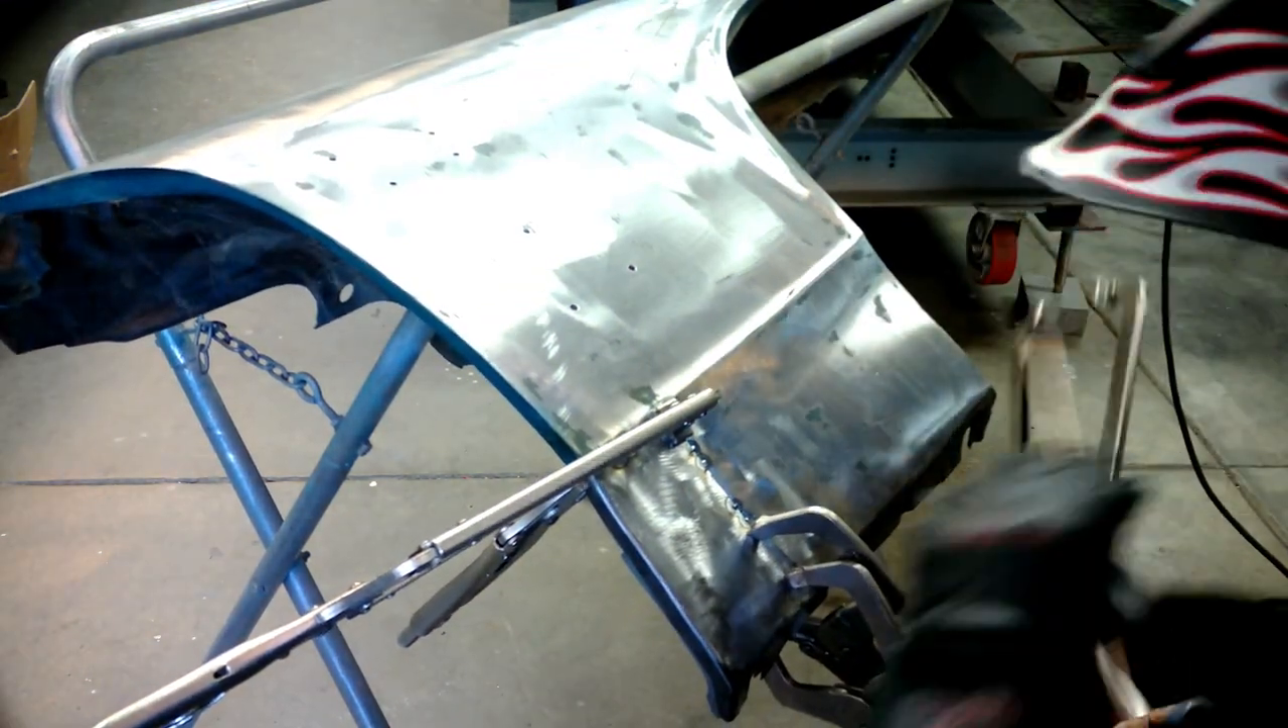I went and I clamped everything in place and we're just tacking the patch panel in place with the TIG welder.